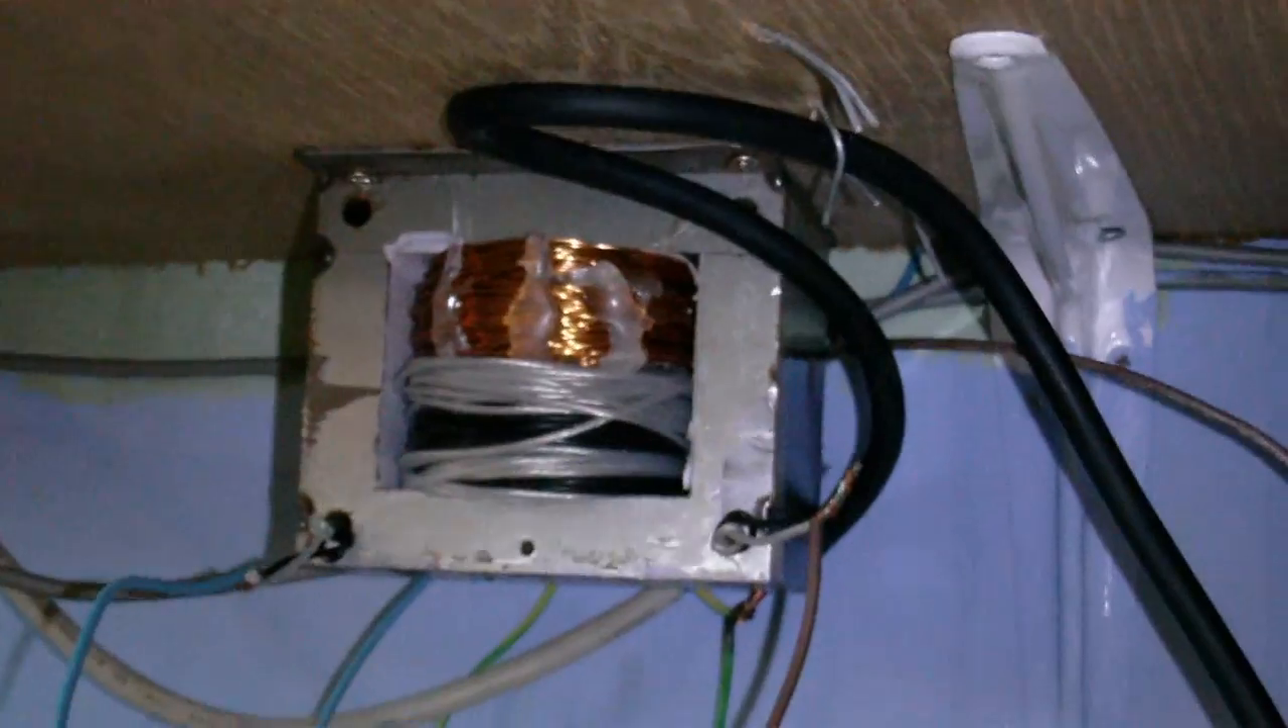Okay so now you can see the transformer bolted to the underside of my shelf.